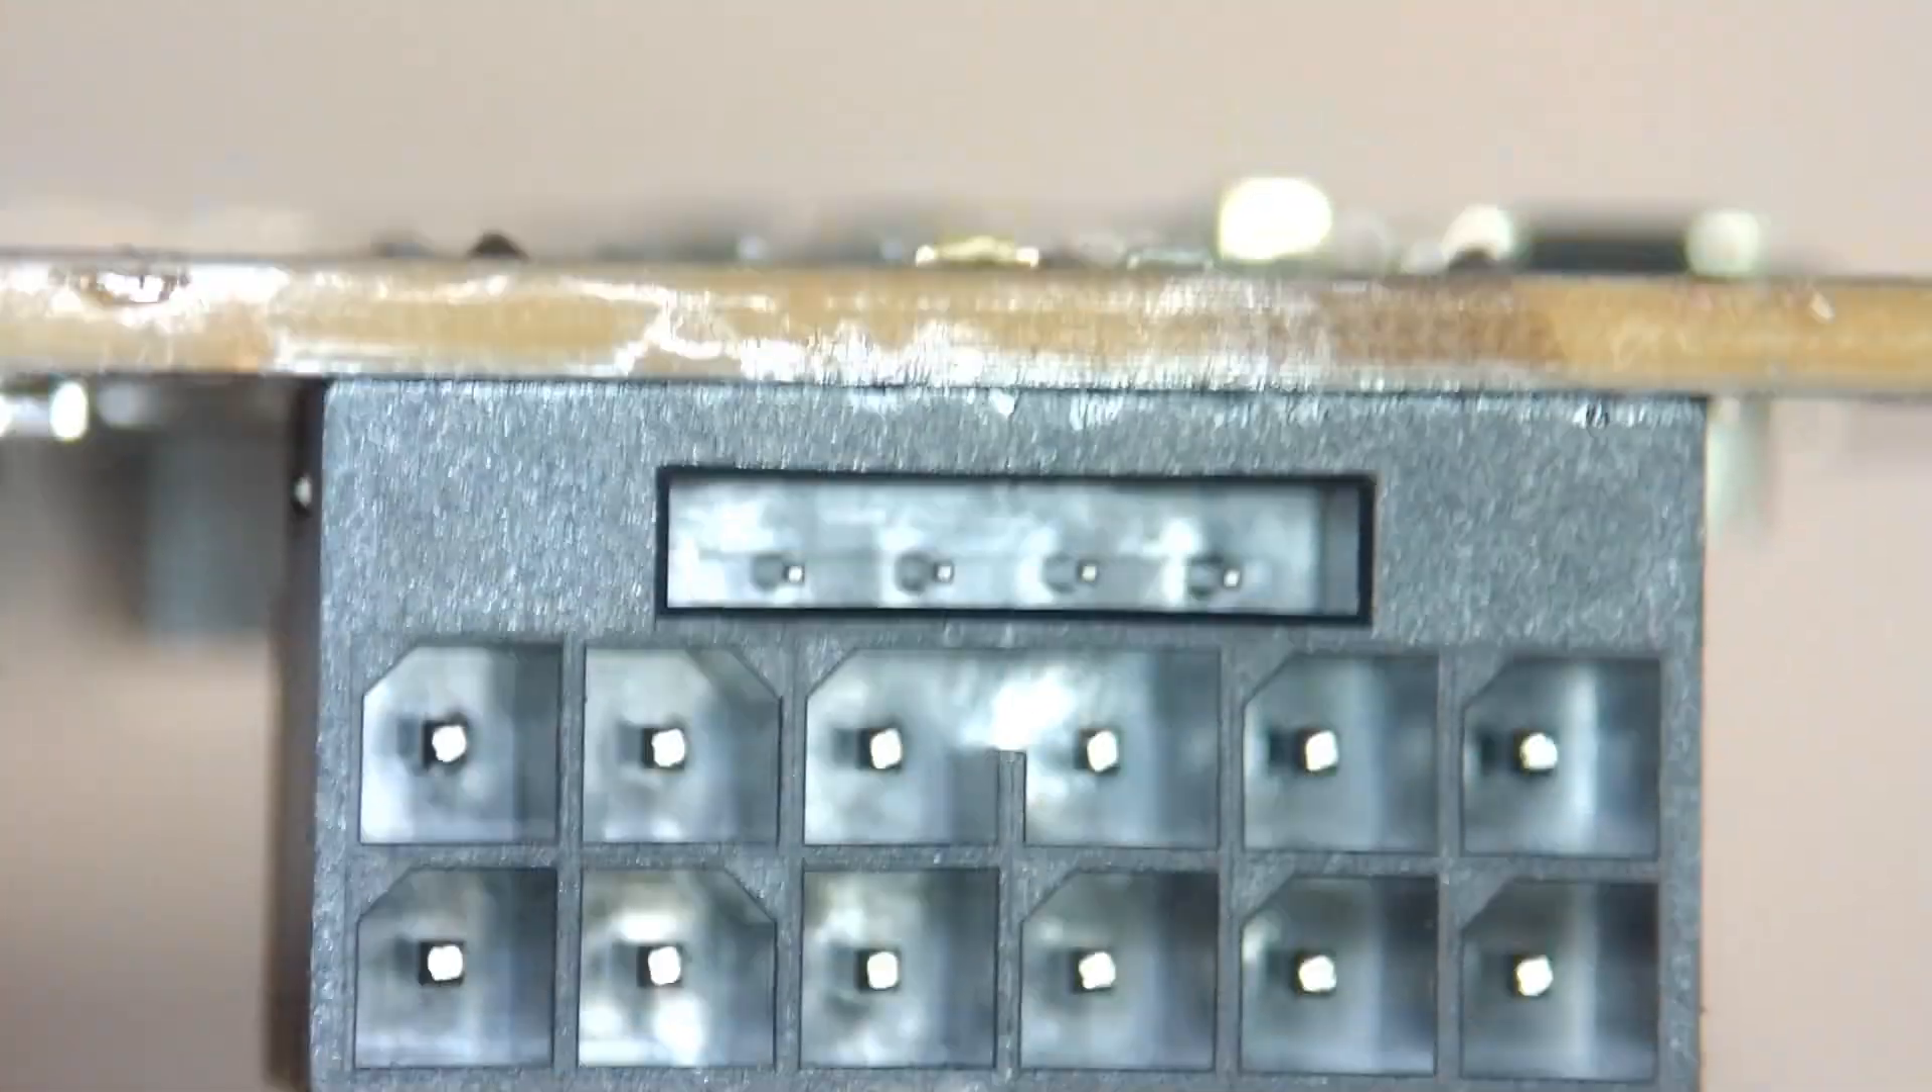No damage to the port. And the port is sitting flush with the board.